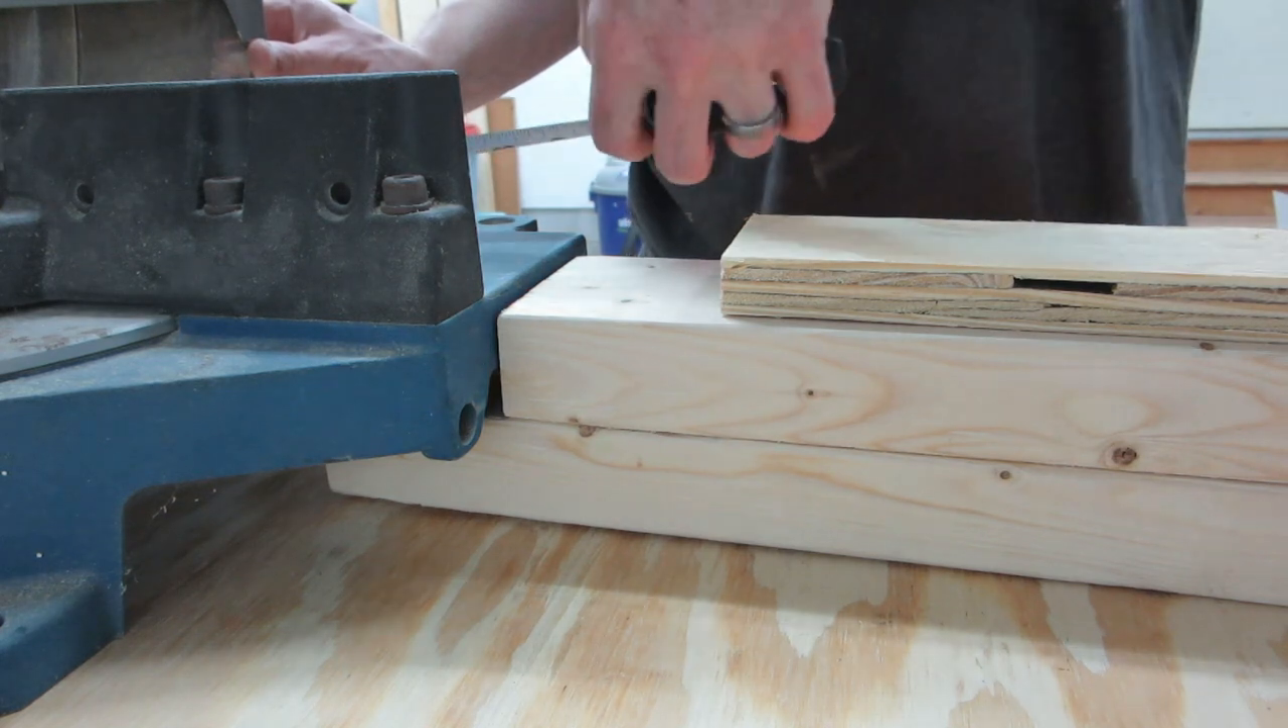You can see here I've stacked two 2x4s on top of each other and then placed a piece of plywood as a stop.